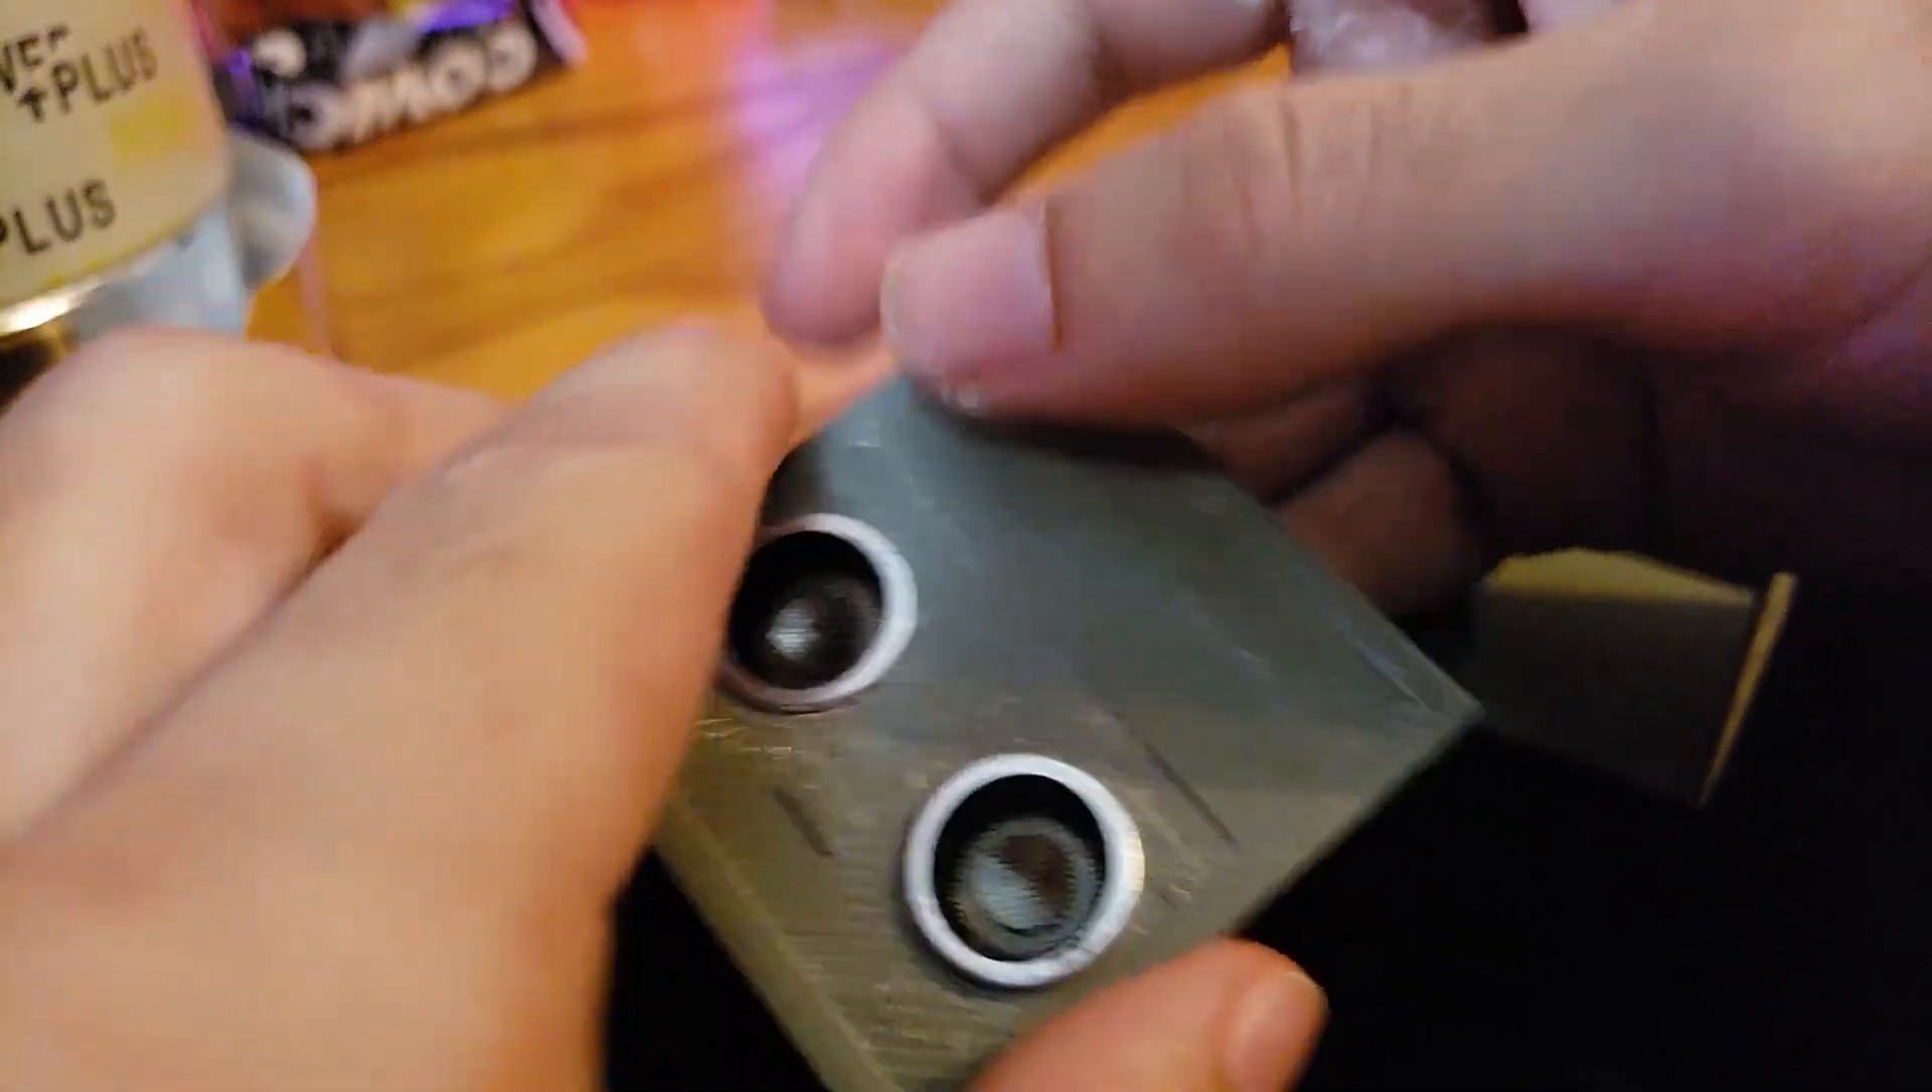Alright, so right there I have the face plate on.